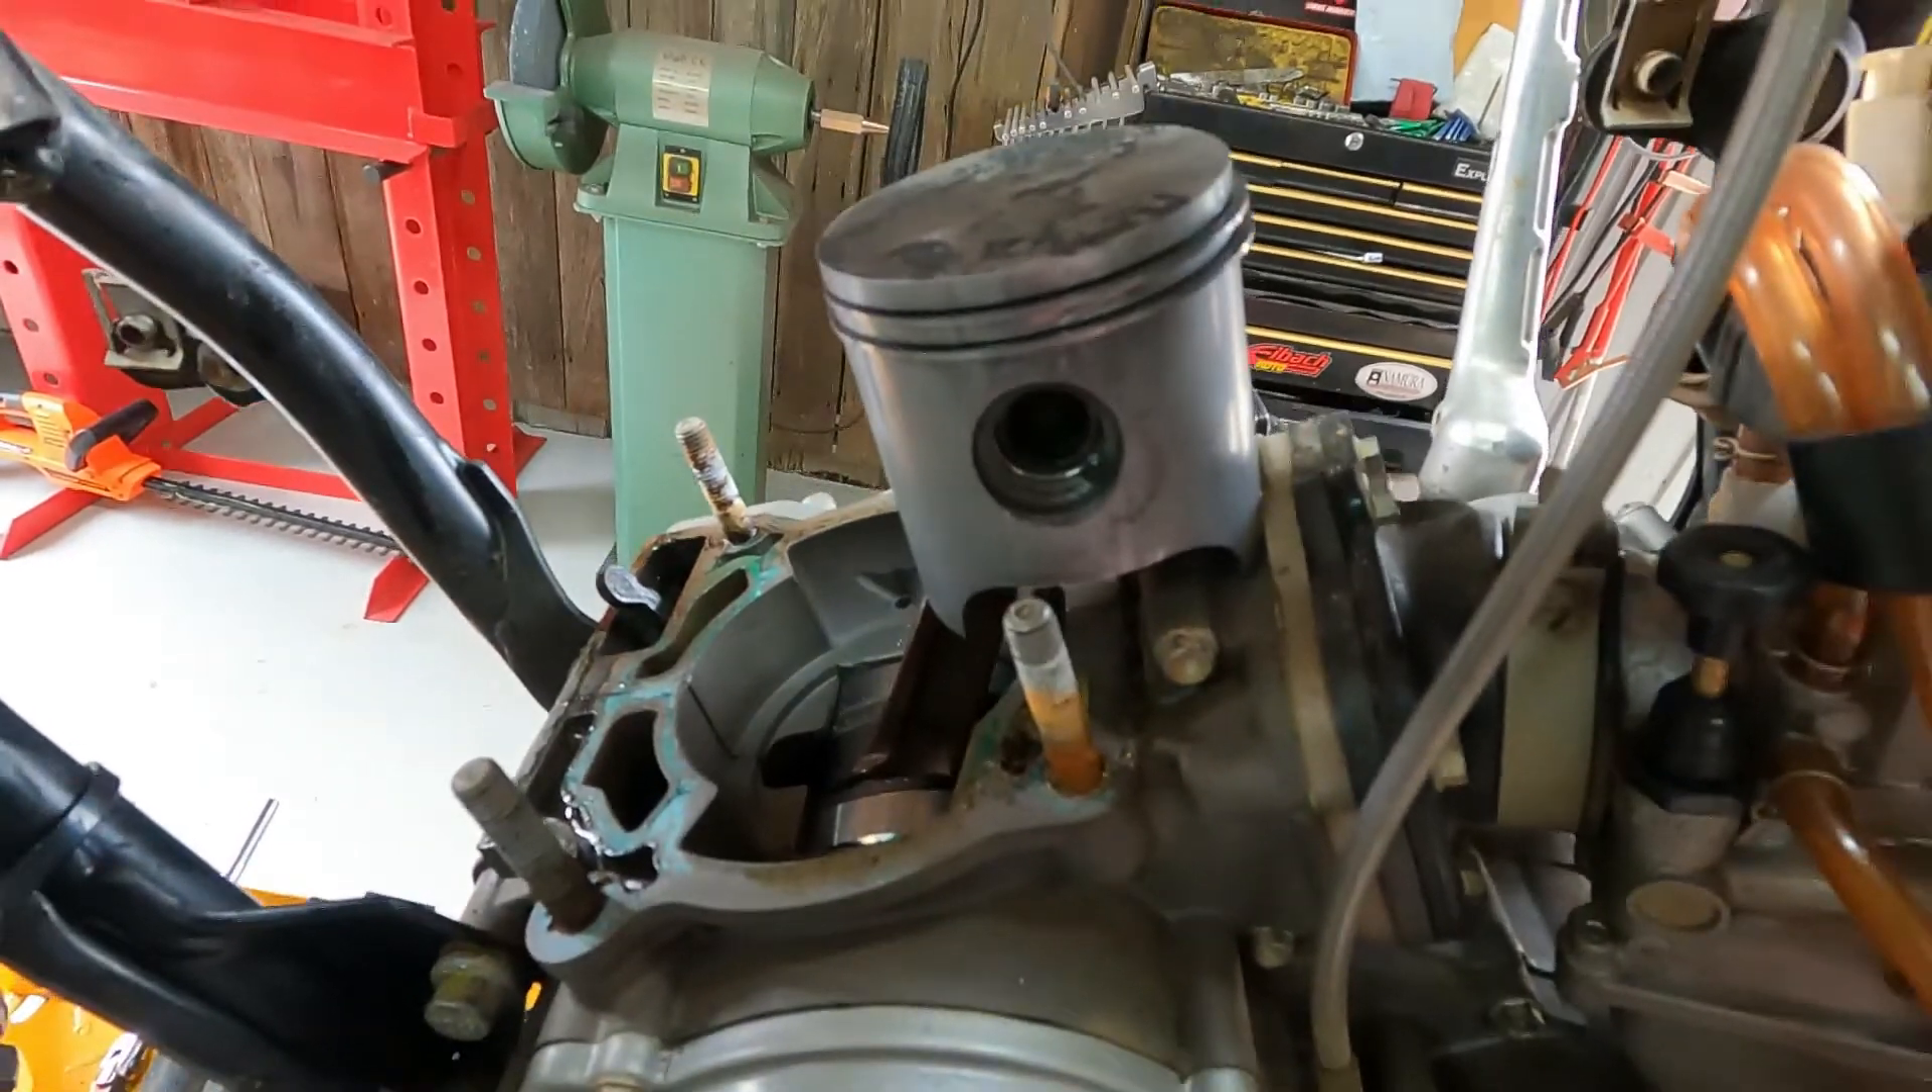I haven't touched this yet. I was just about to take the piston off.